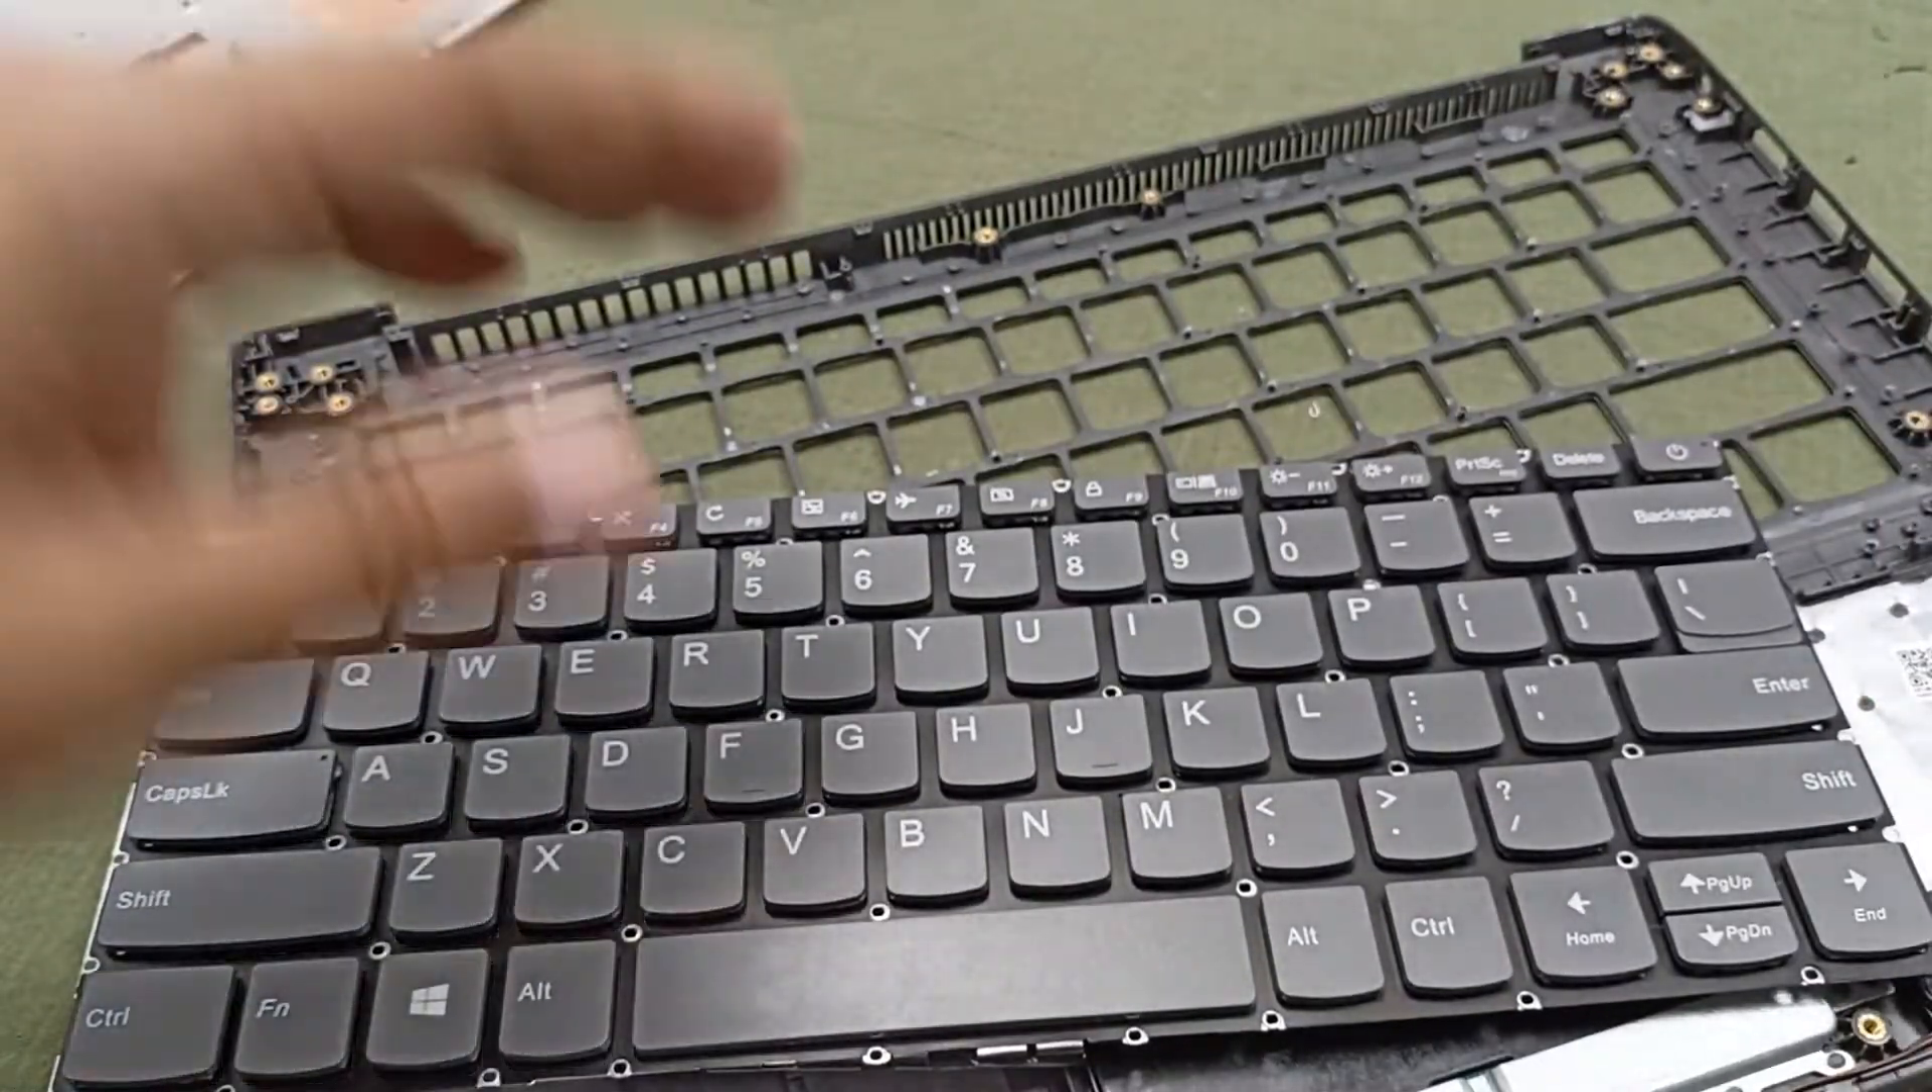Okay, successfully I have opened the keyboard and now I will attach the new keyboard.